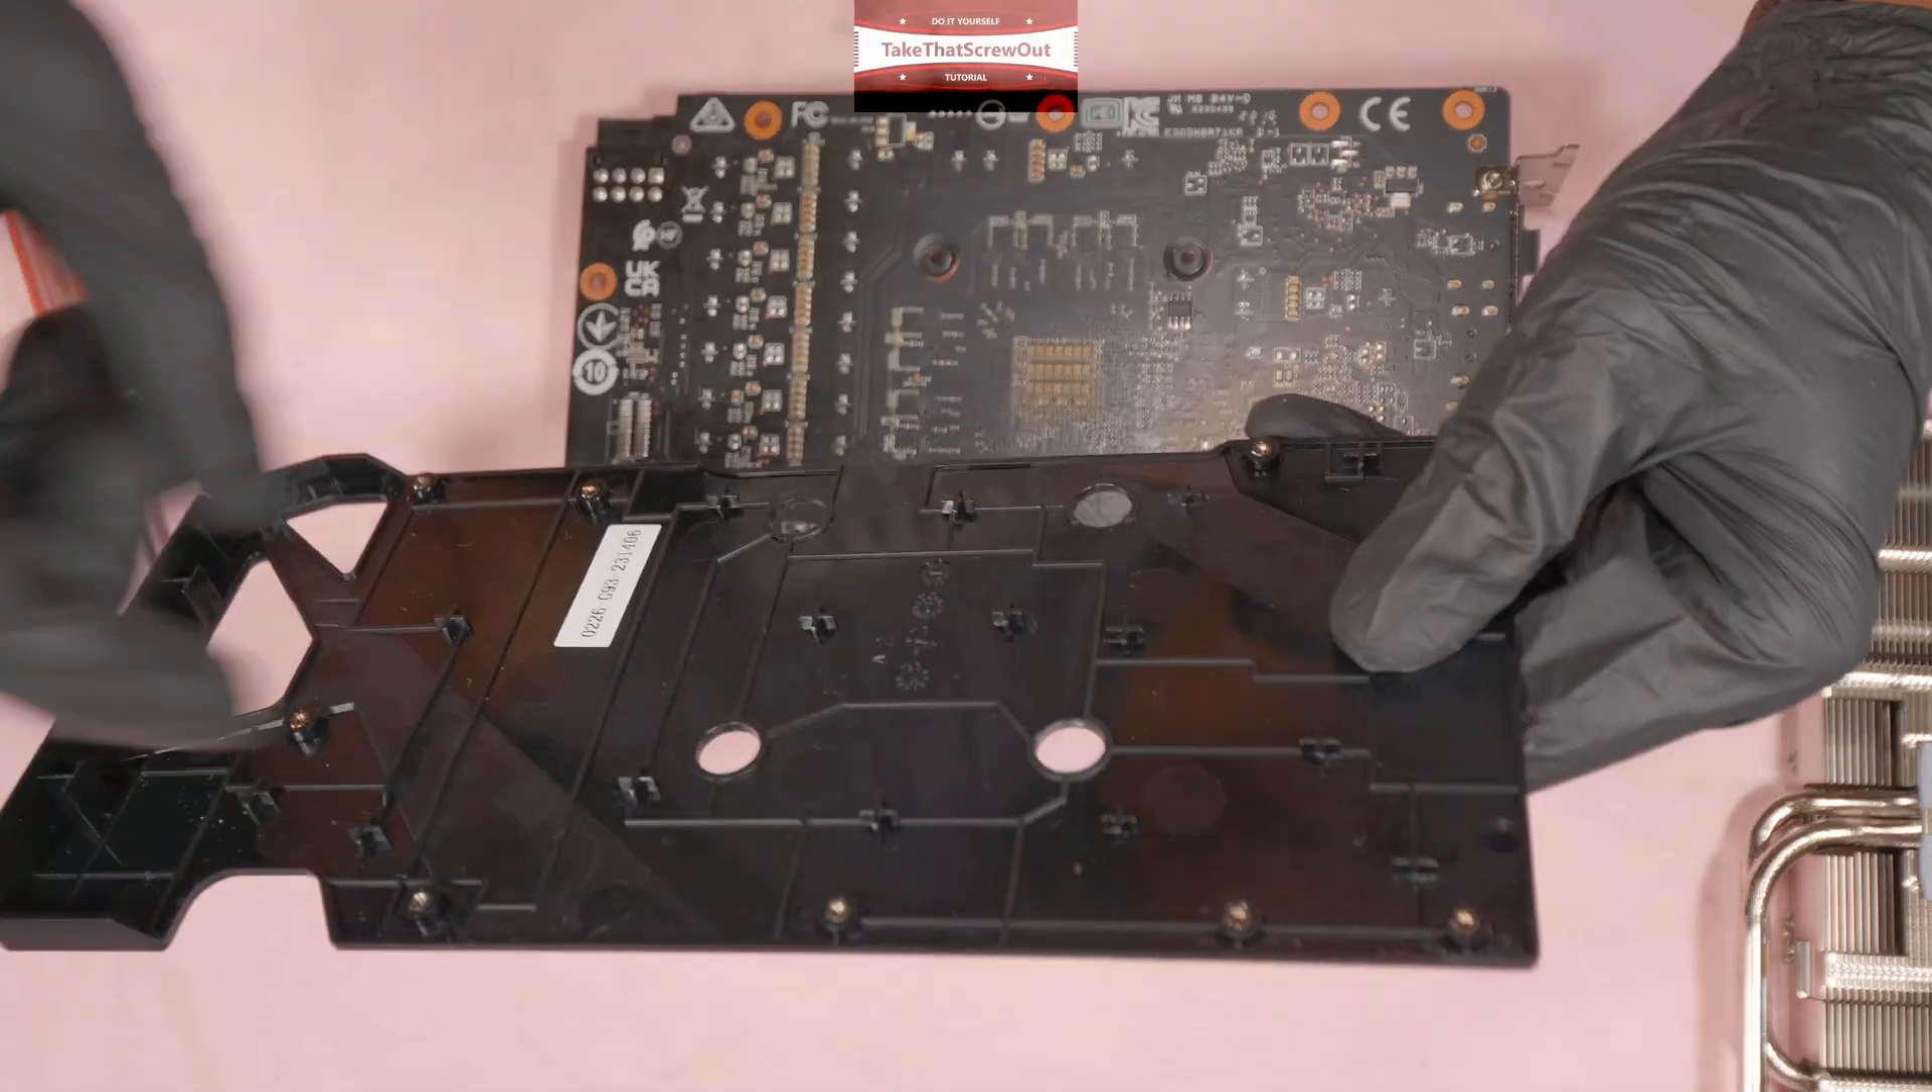So the back plate has been unscrewed.